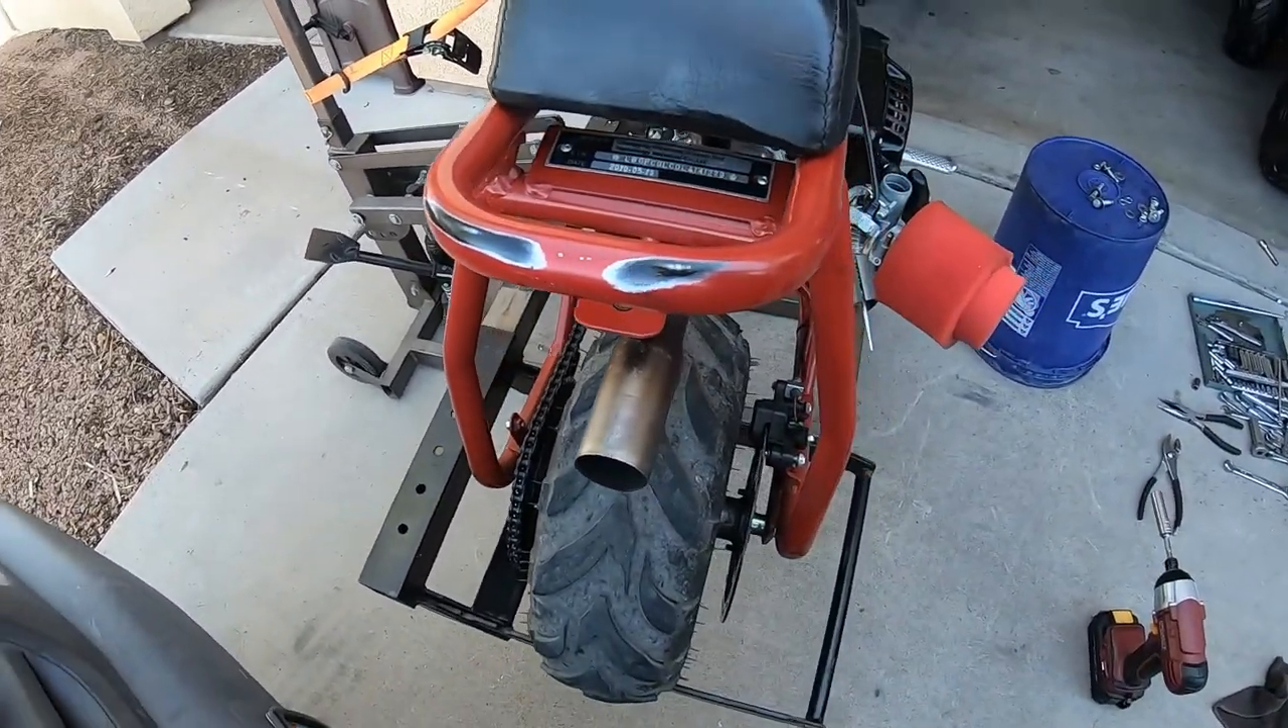So the pipe comes out pretty close to the middle now.